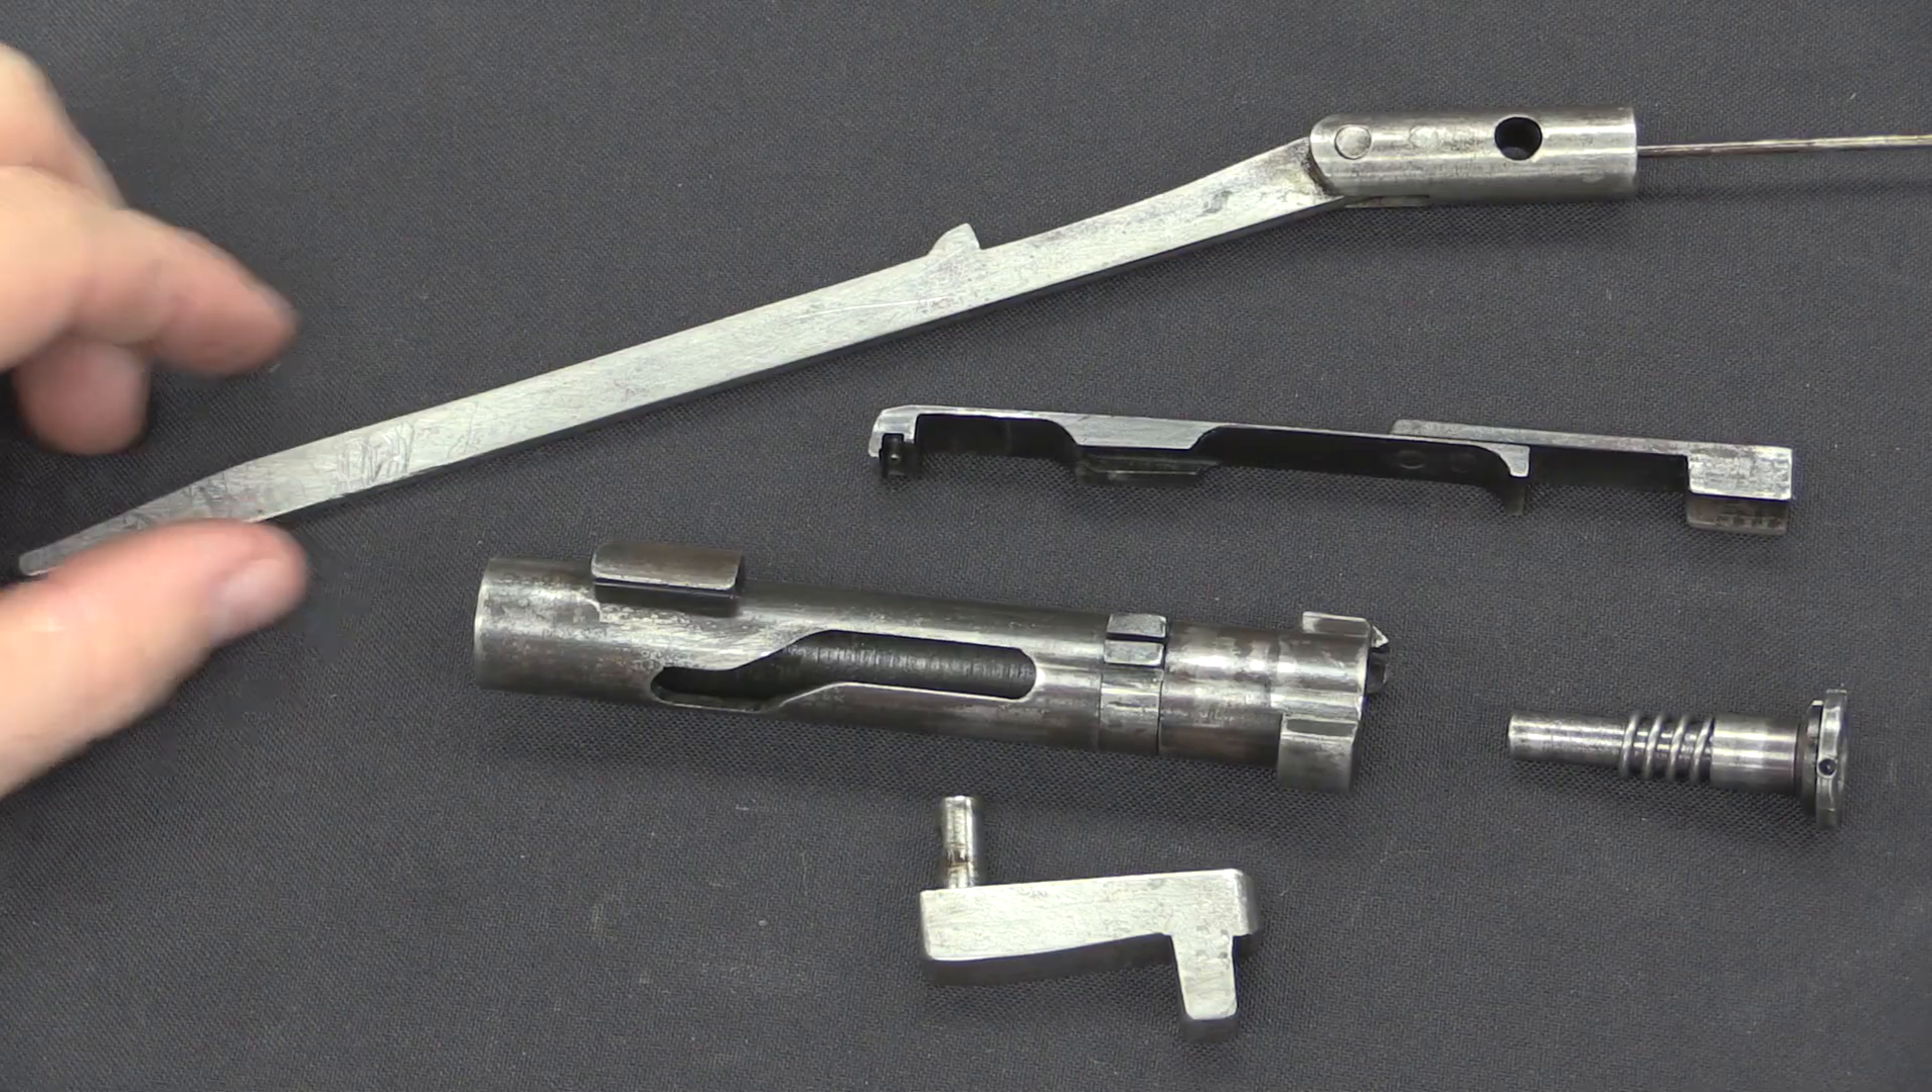All right, there is our complete bolt disassembled.